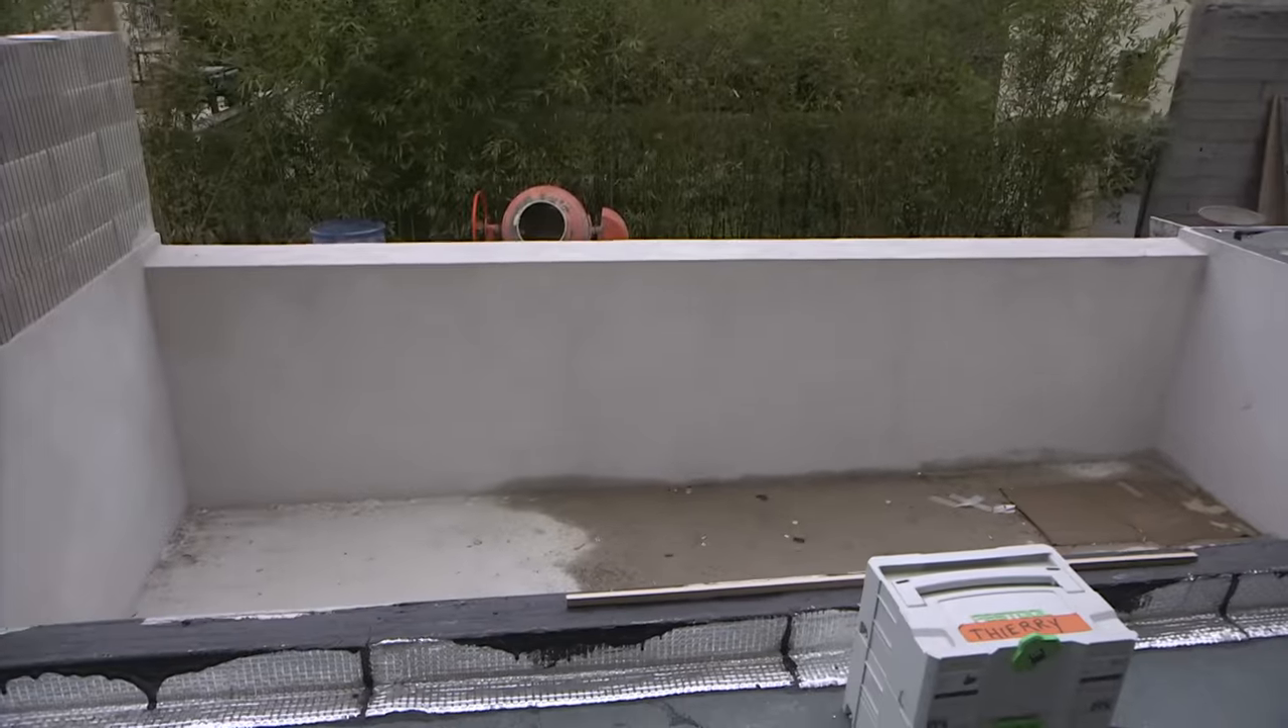La piscine est faite, il manque encore tout le revêtement intérieur.